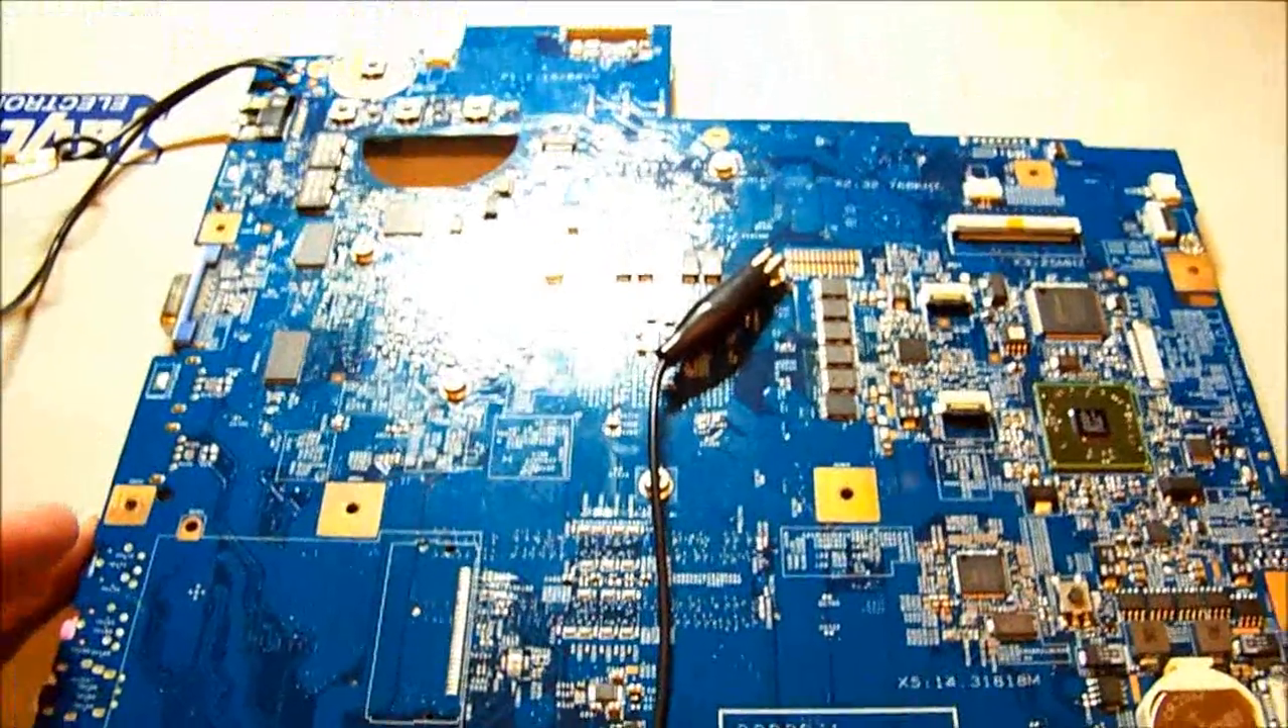I can't leave it running for too long because the heat sinks are off it and the the North slash Southbridge chip there gets quite hot and we don't want to kill that as well.